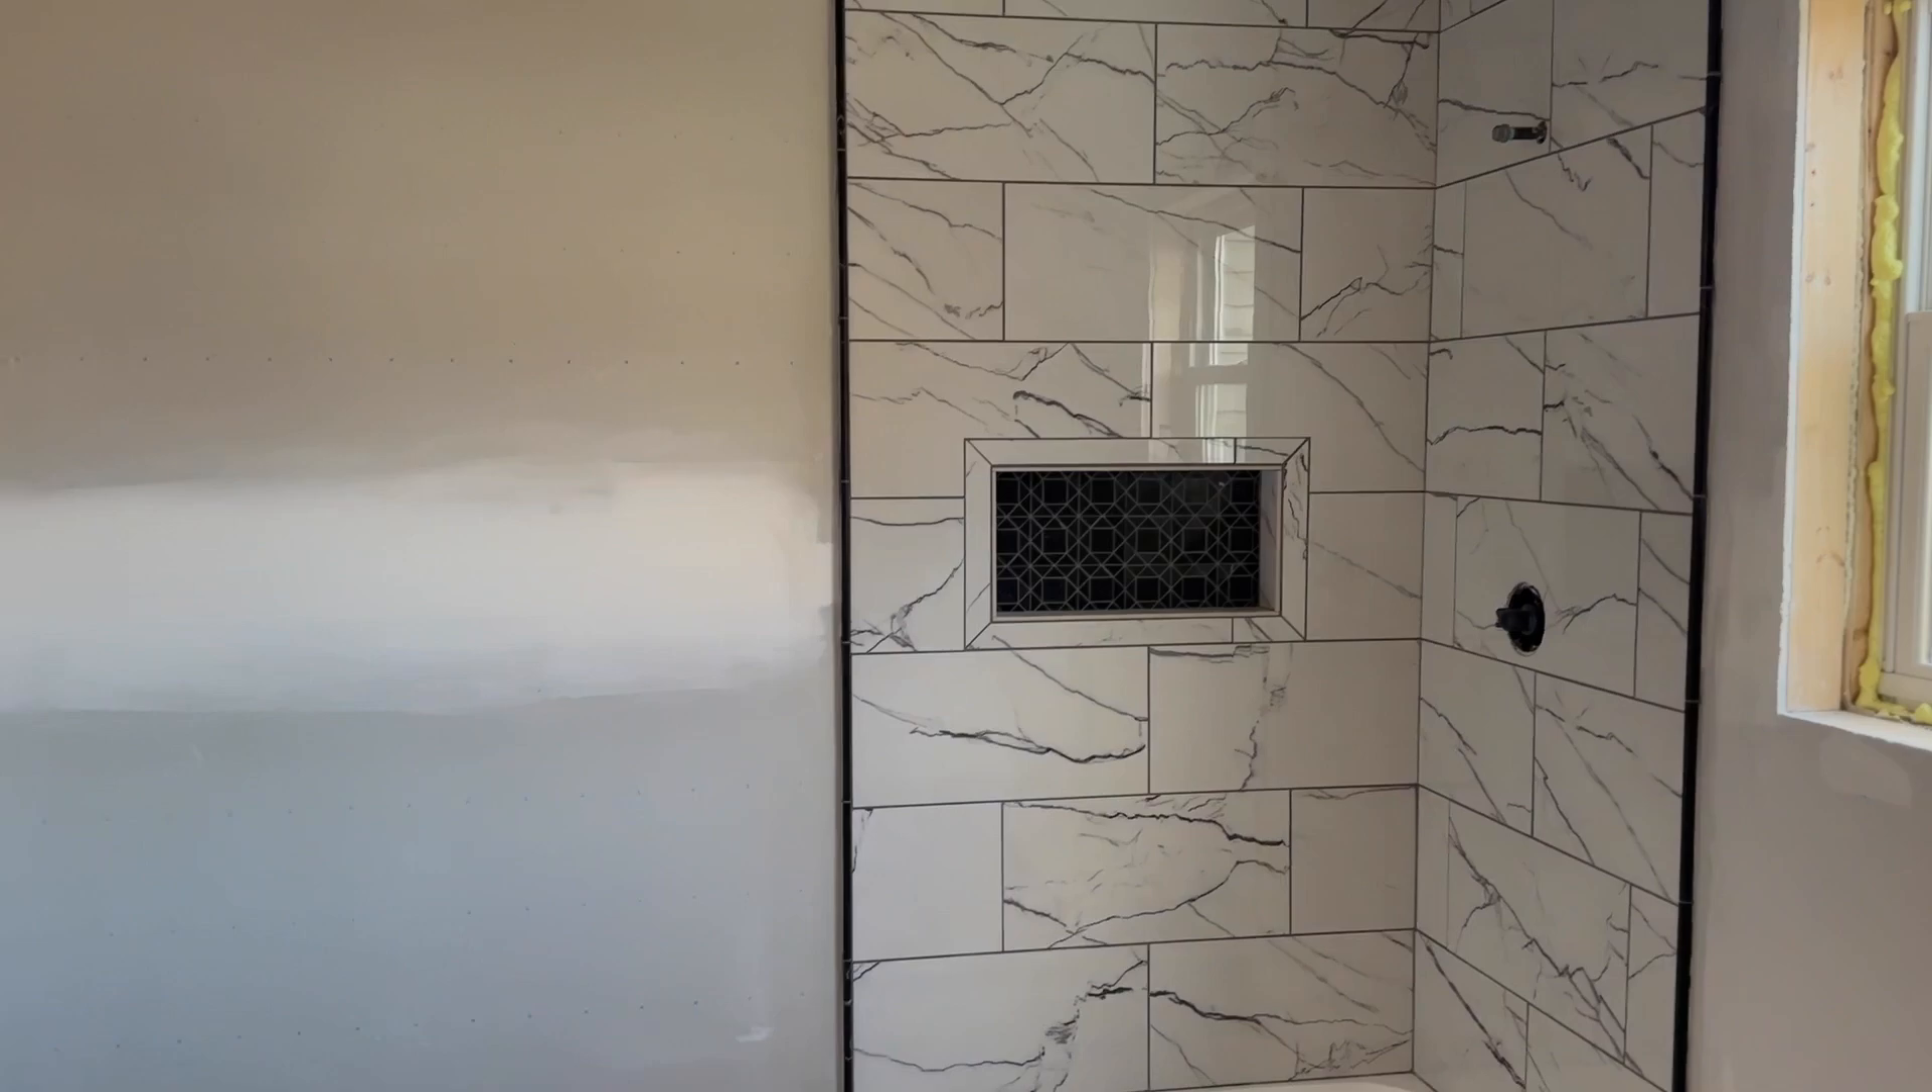The tile is up and grouted and ready to go.